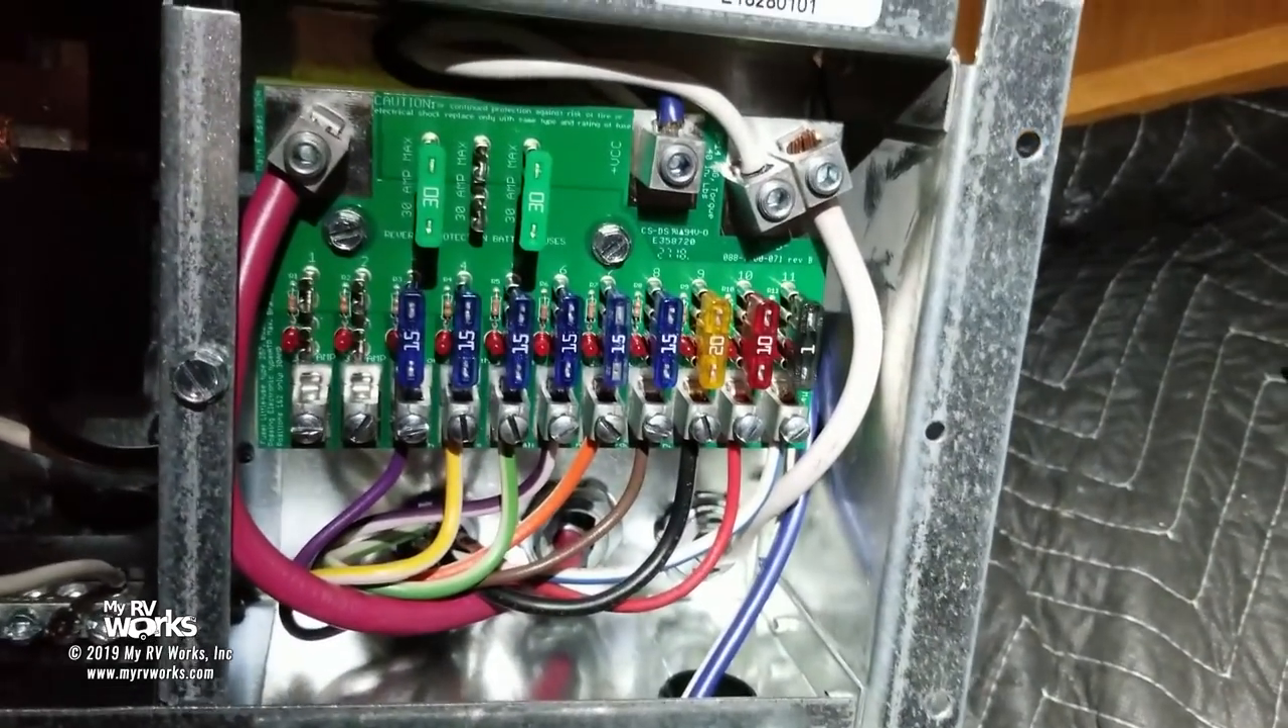Okay we got light back in the room and that is because uh we've got all of our dc reconnected we've got all our fuses where they go.